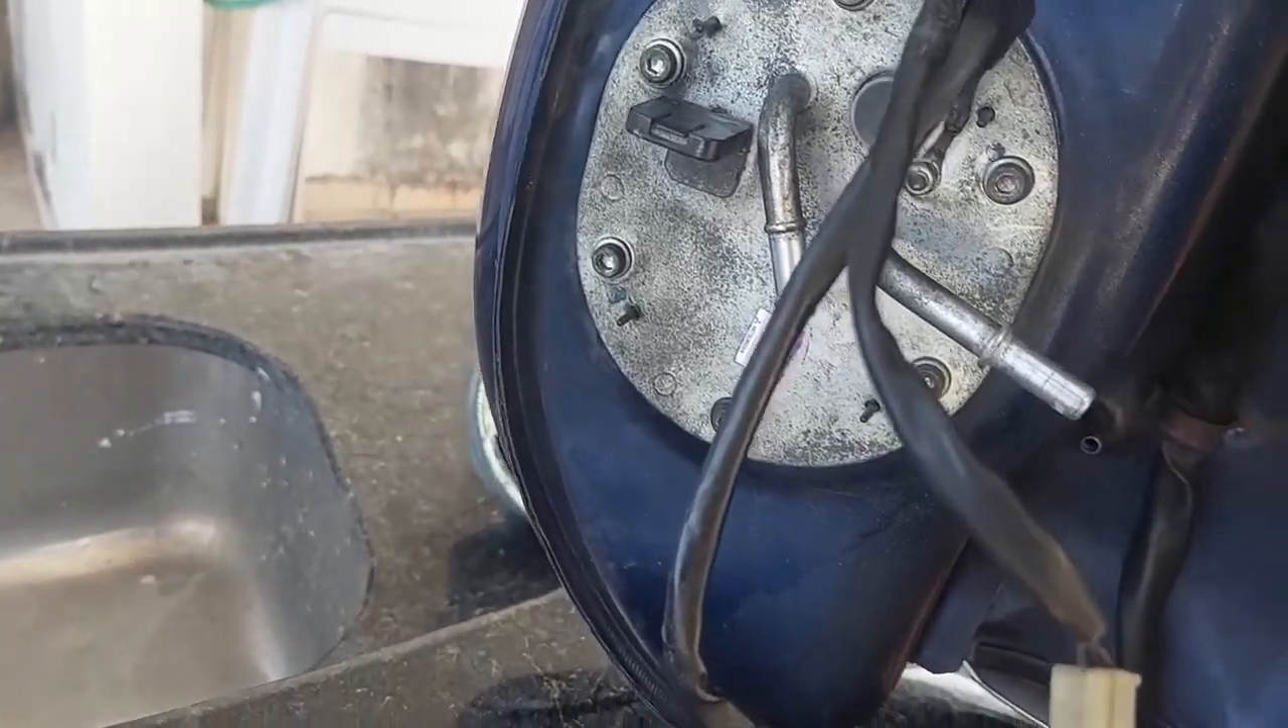A bomba já está montada aqui no tanque.